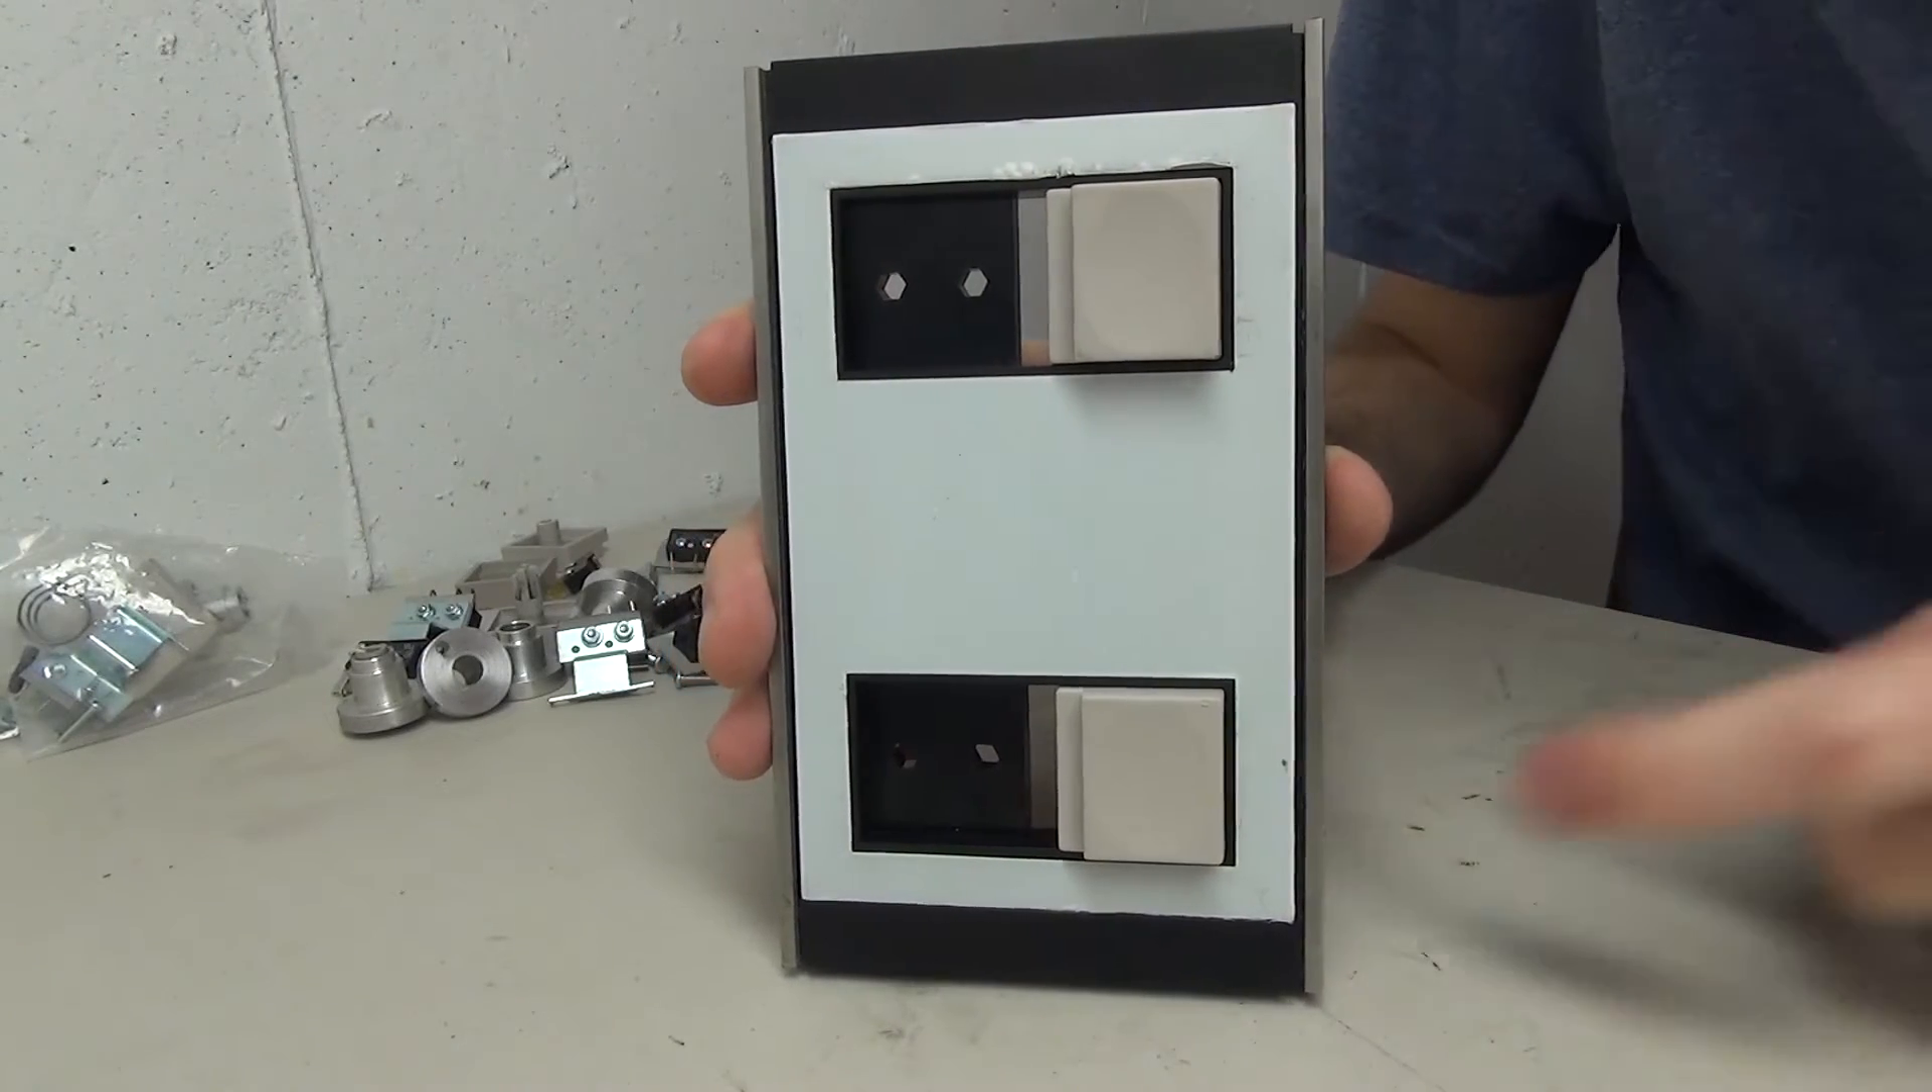We have the two buttons installed and they press nicely.